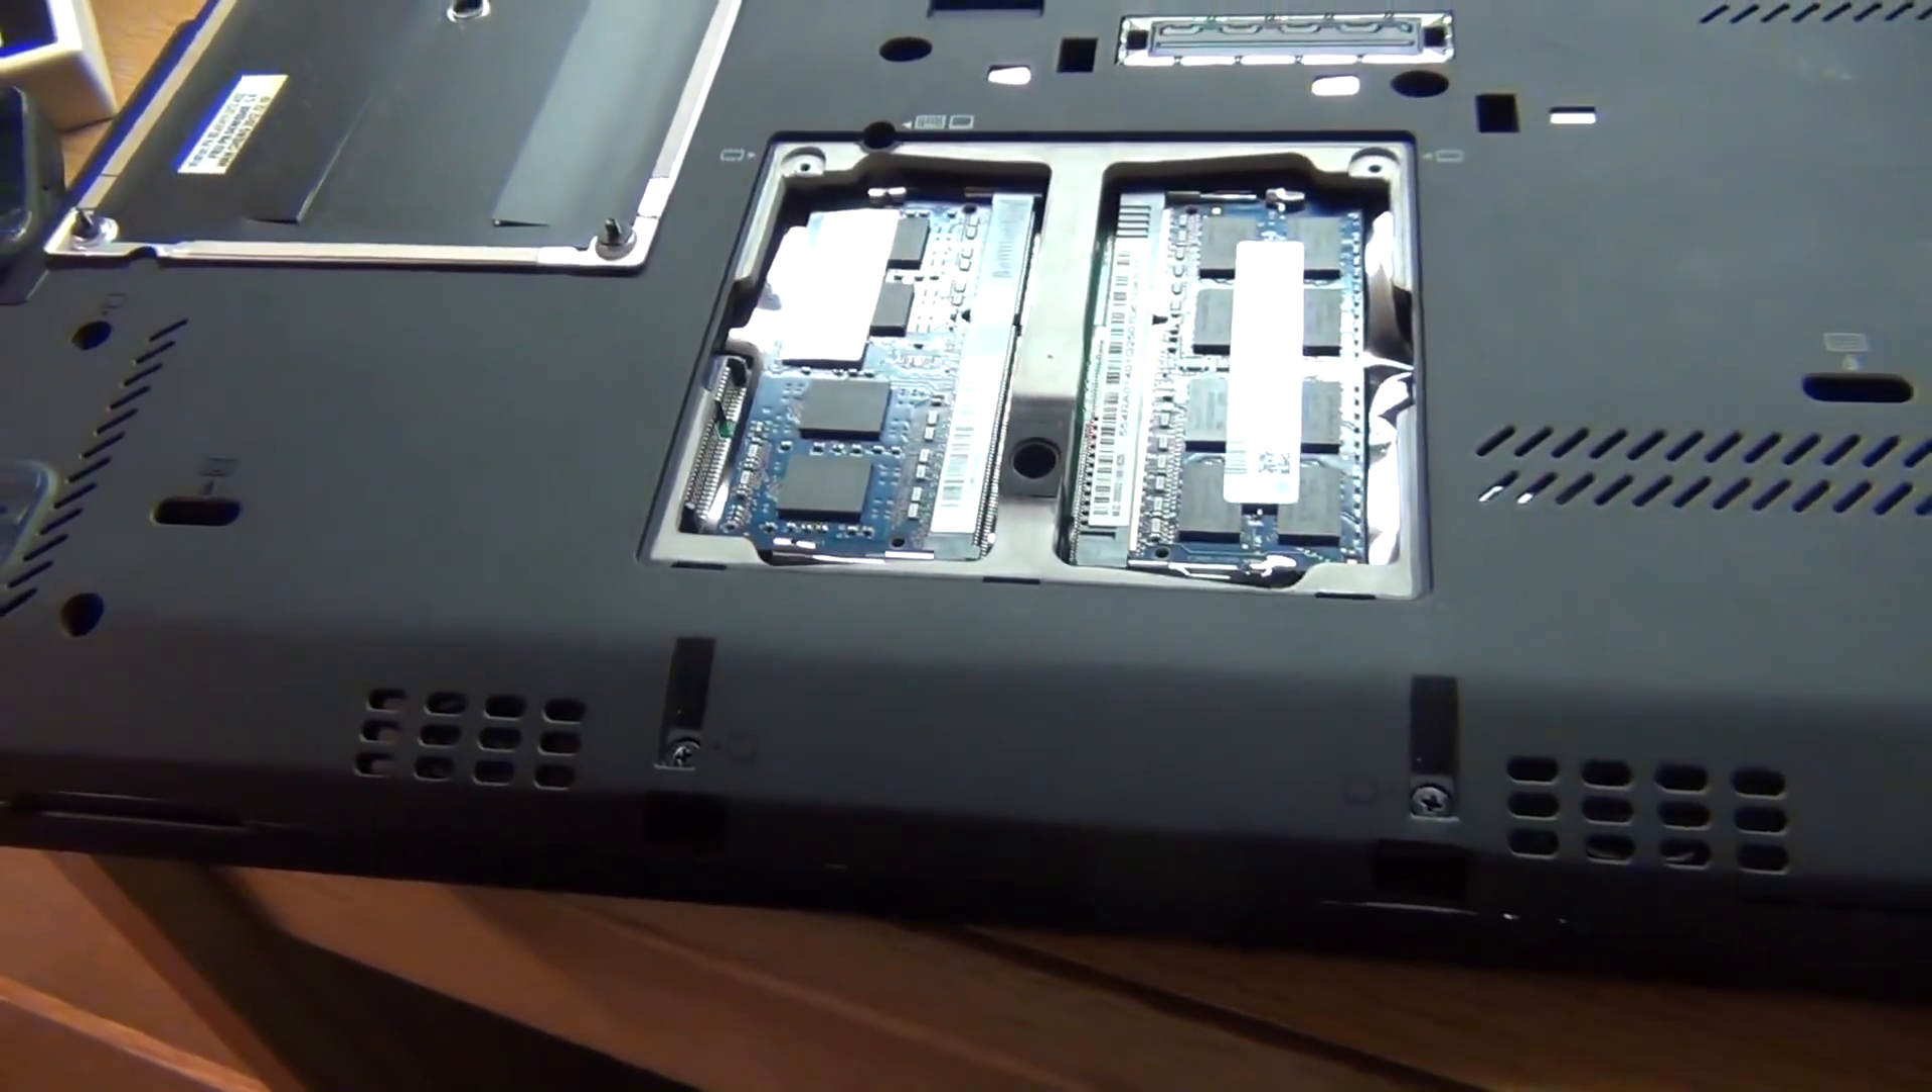Okay, so without any trouble really, now we have two four gigabyte sticks installed for a total of eight gigabytes.